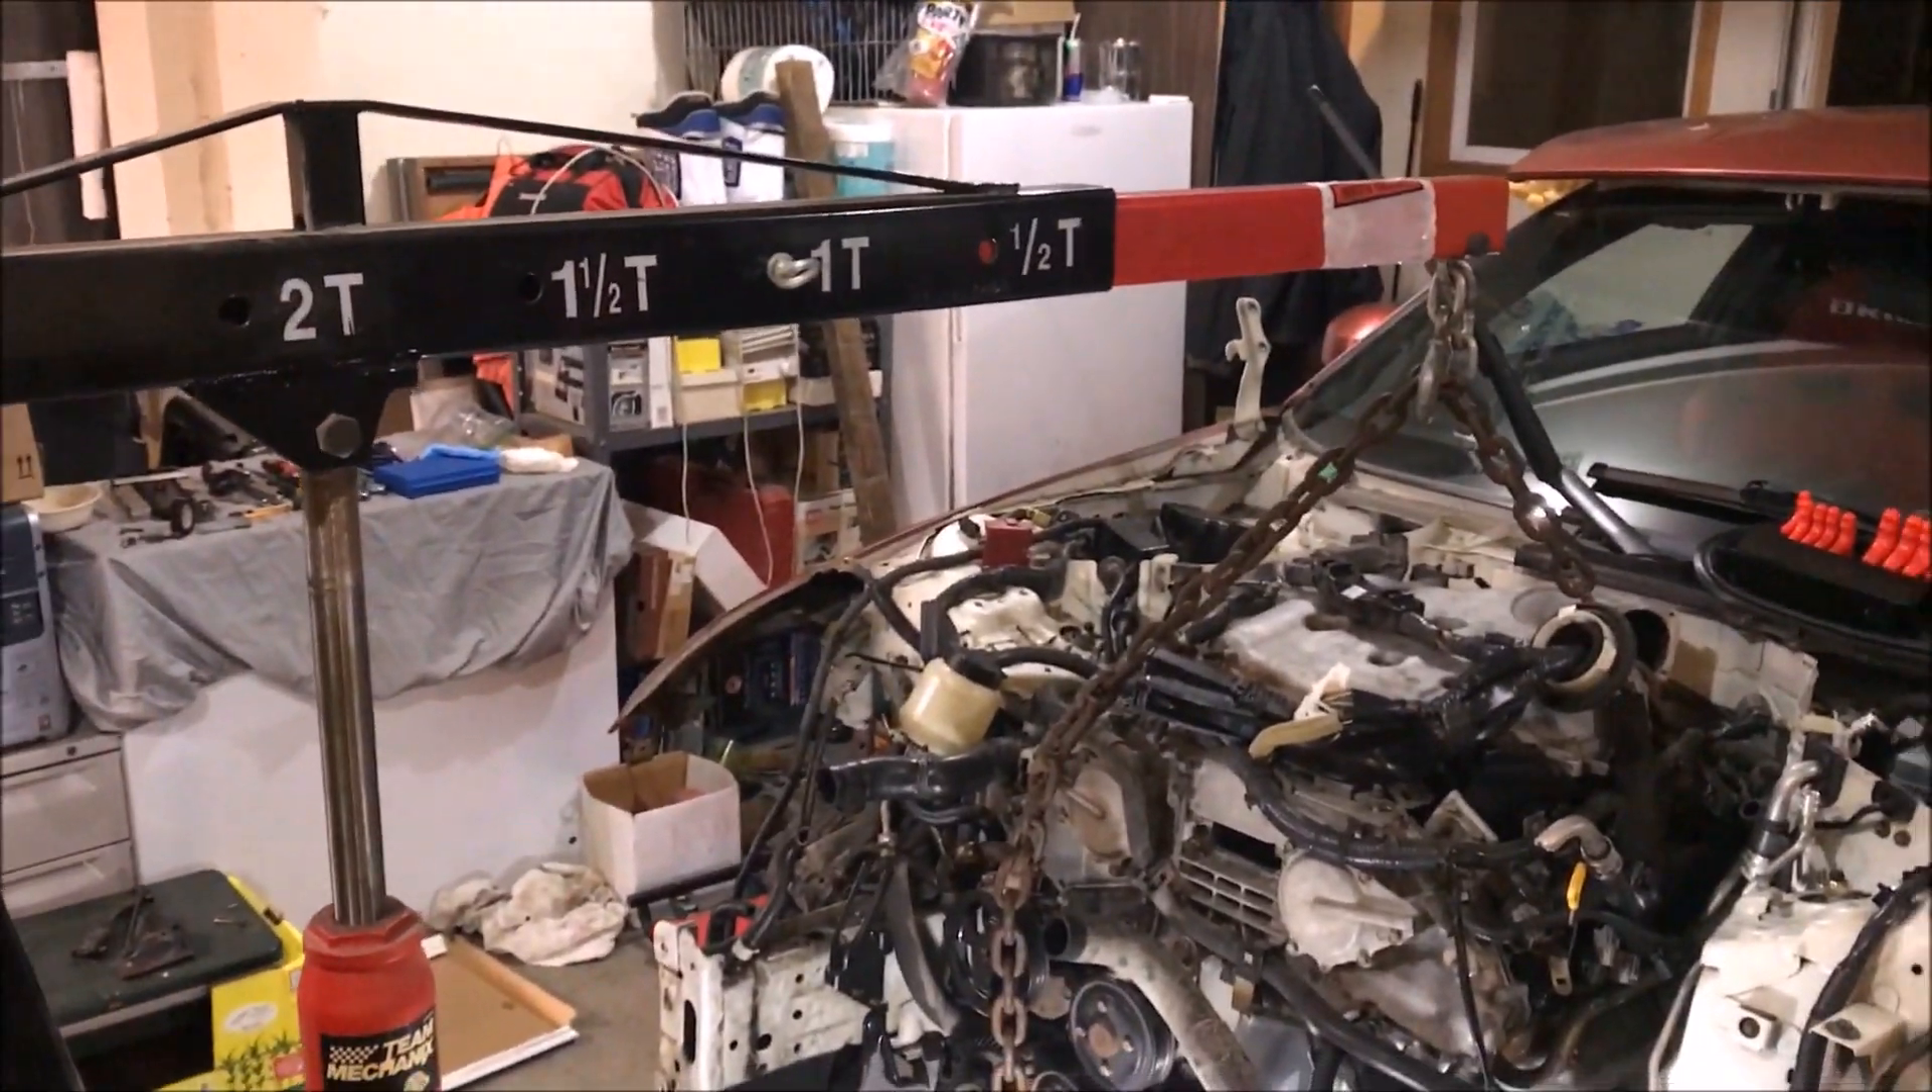This bitch is hooked up to the cherry picker and ready to go.